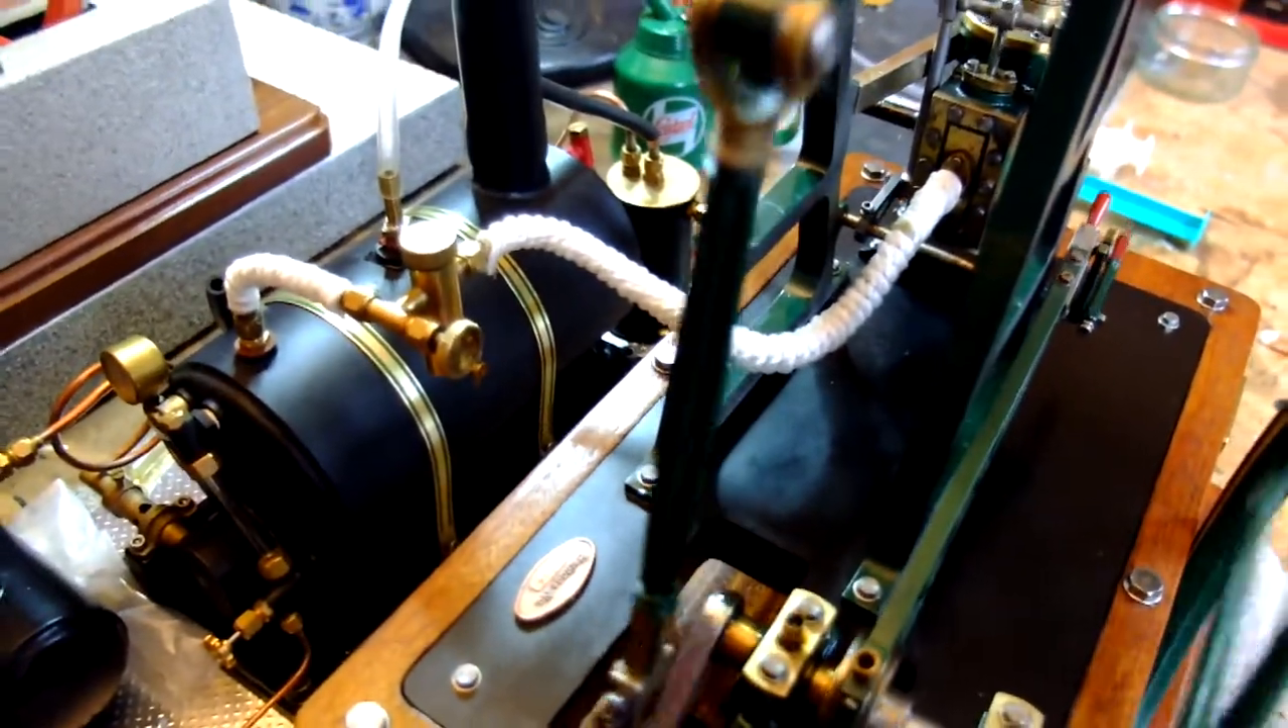One final thing to mention, the pipes have been lagged, so hopefully there'll be more hot steam and less hot water entering the engine and that will stop the lockups.